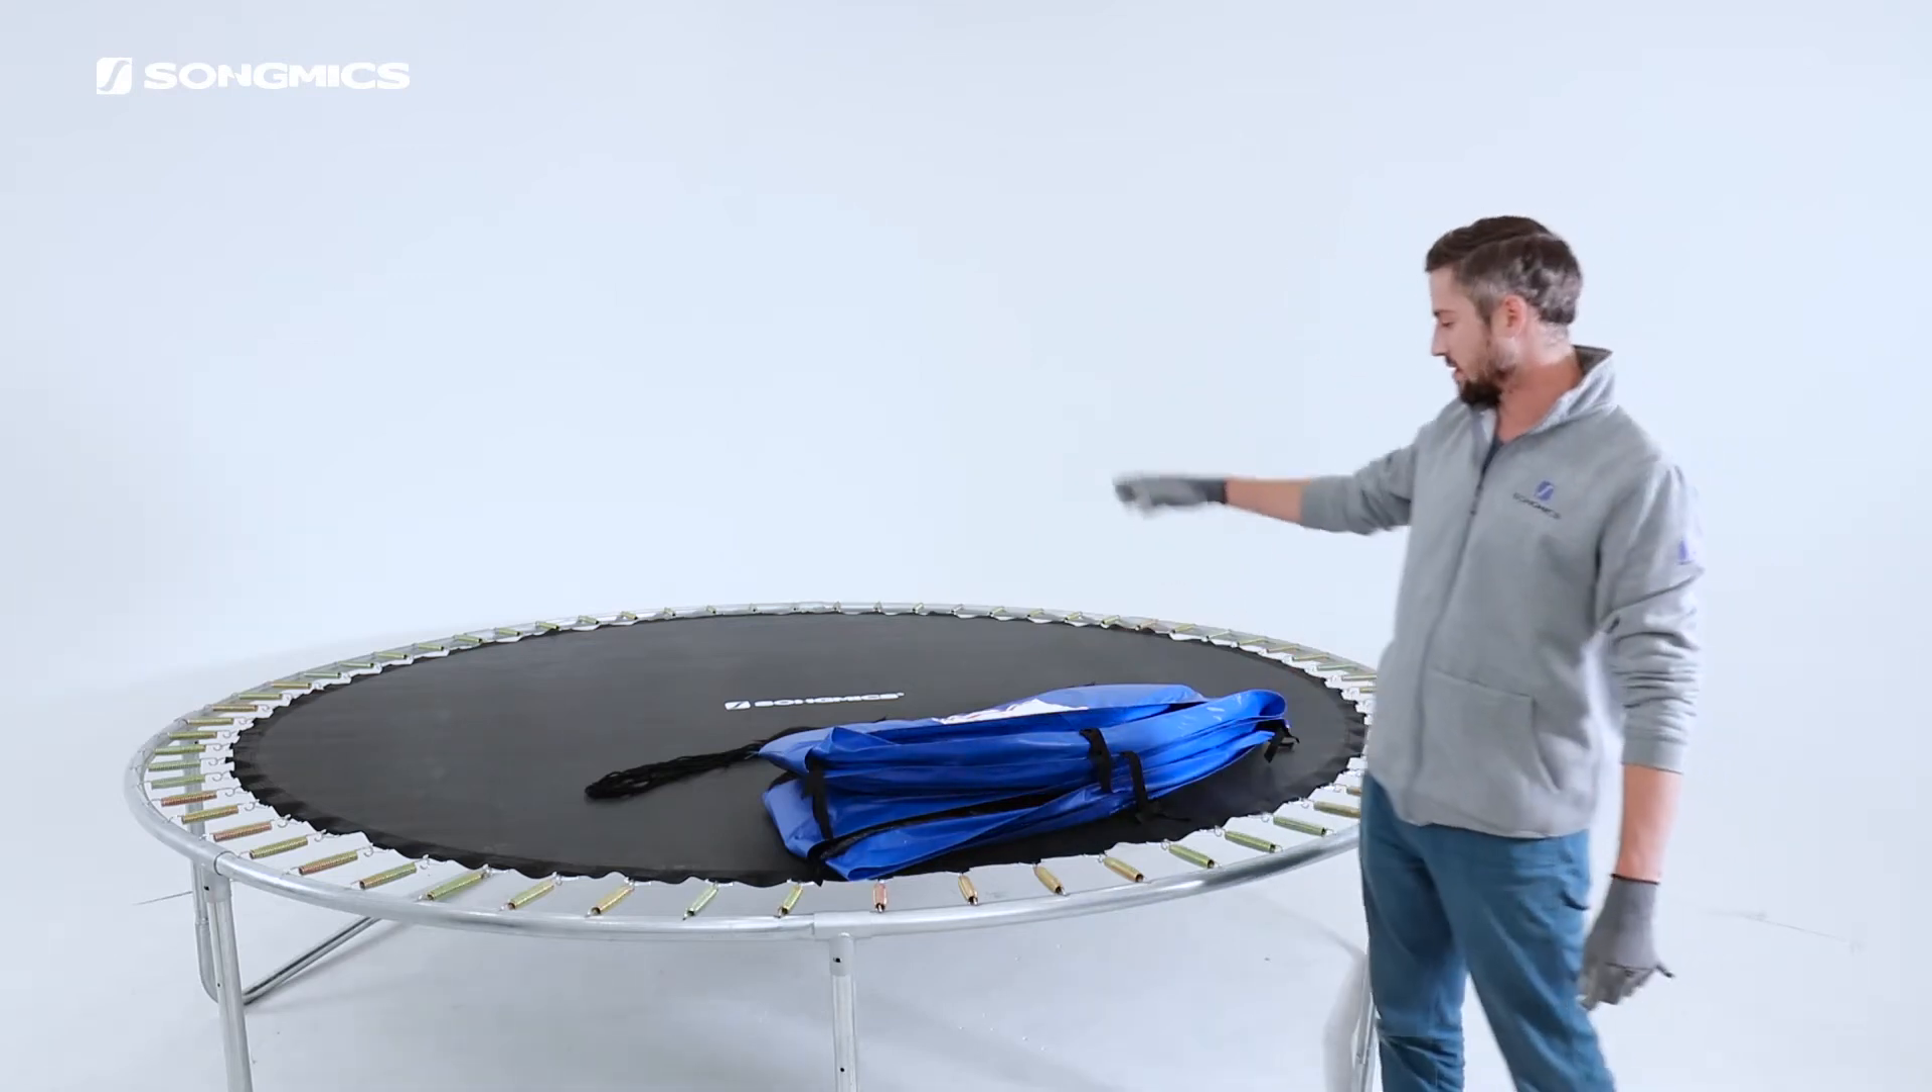All right, we finished assembling the spring mat.